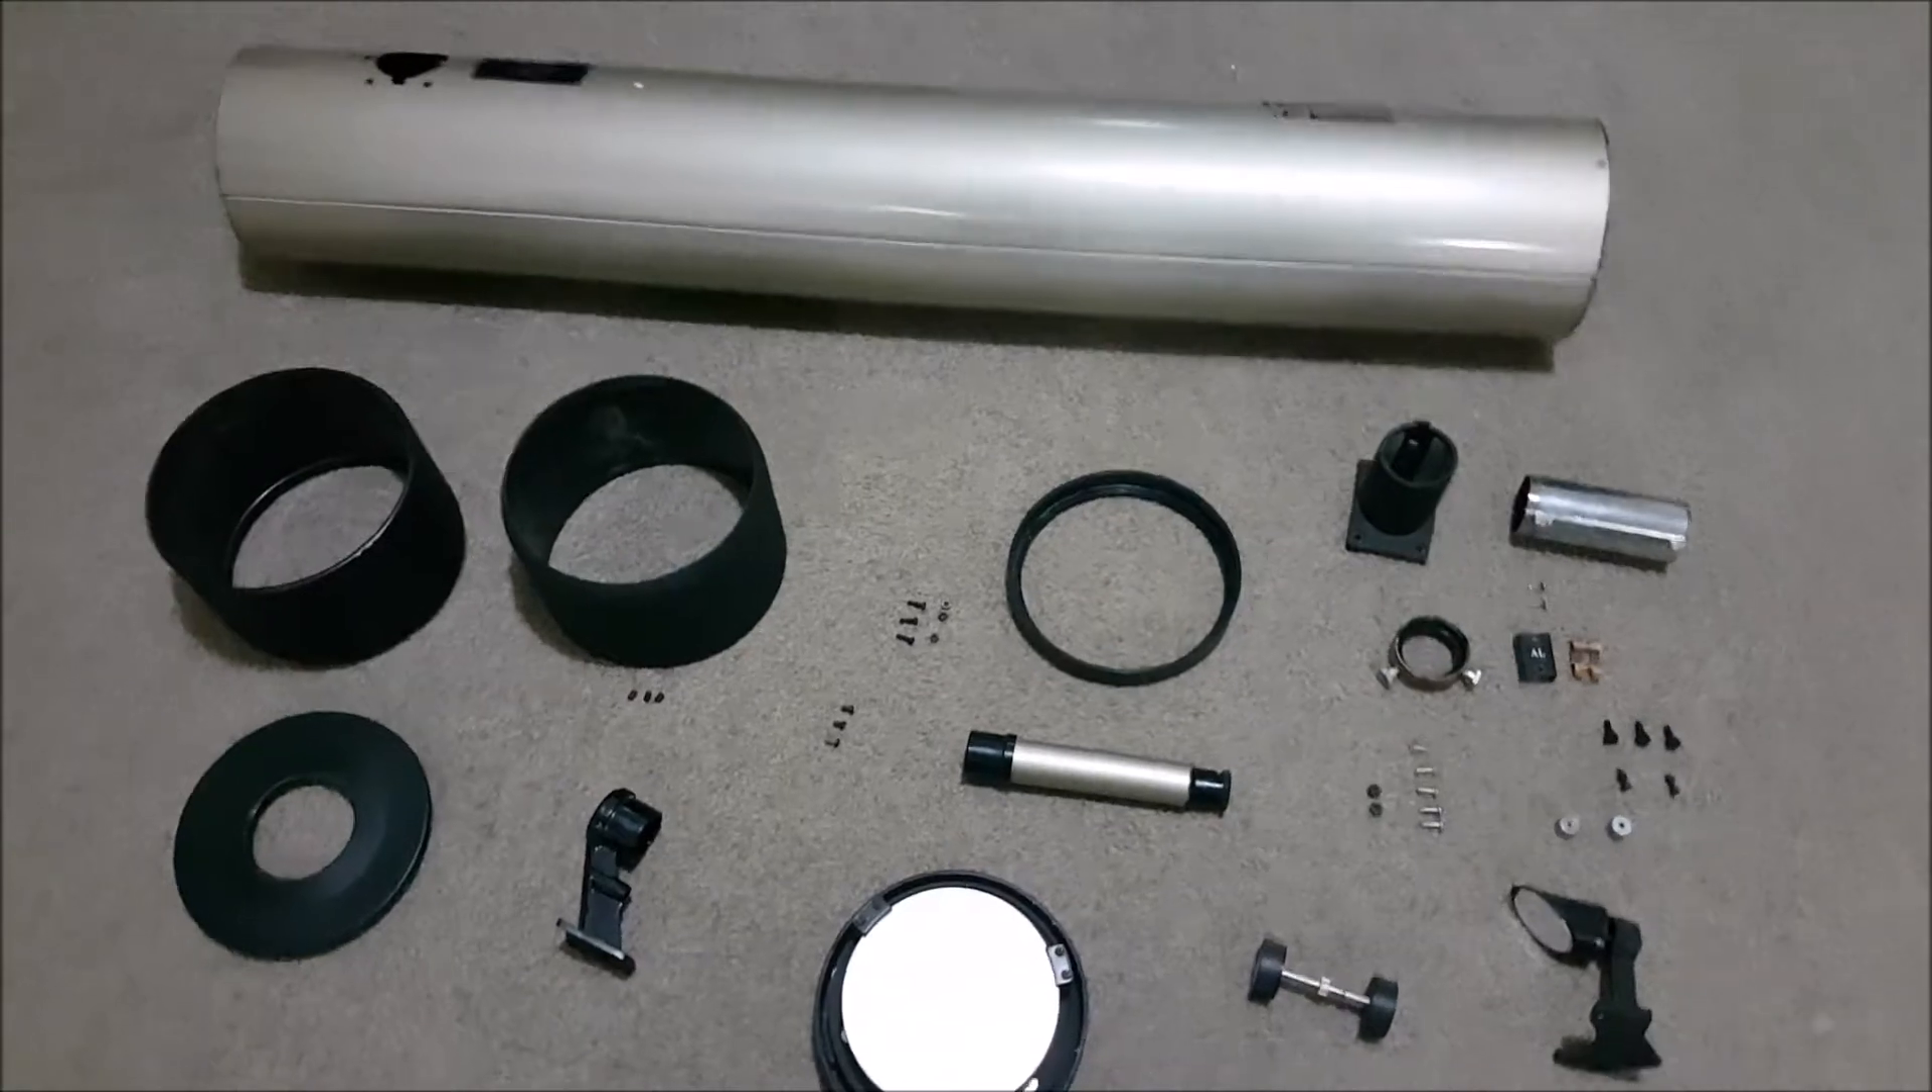So the tube has been taken apart completely, it seems to be mainly in good condition.